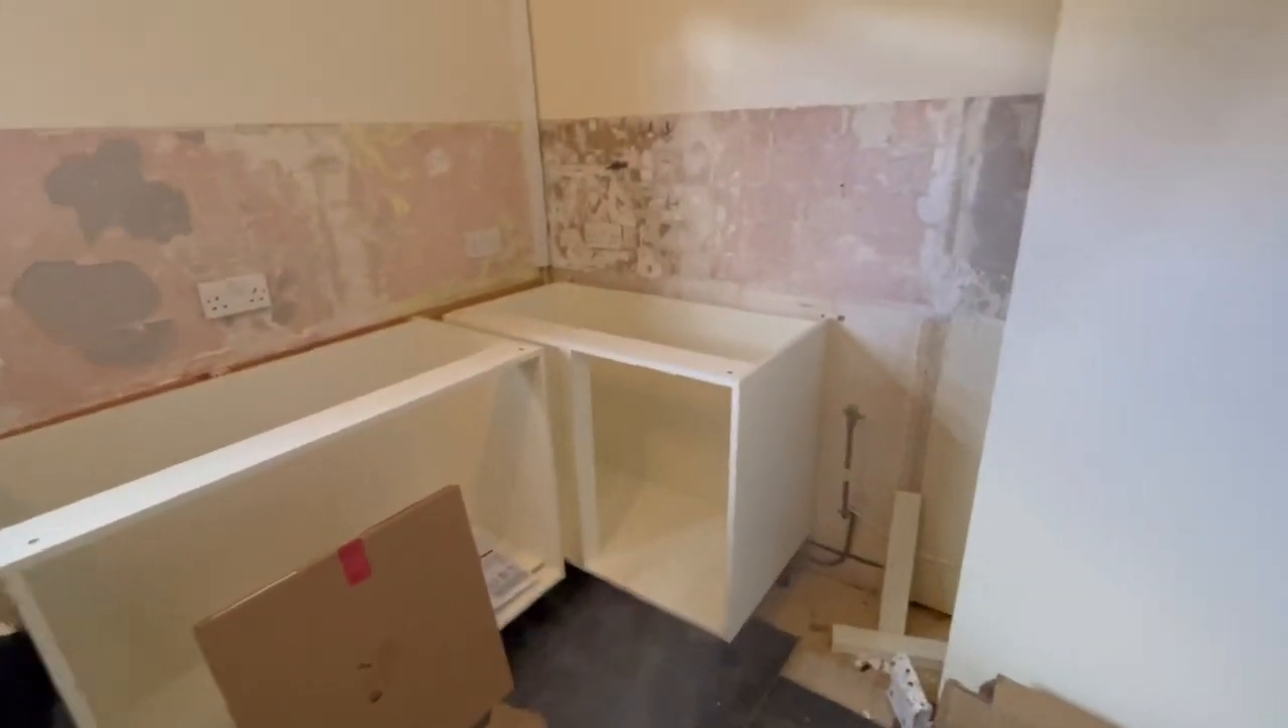Right, so as you can see, all the kitchen's out and the new units are in, well, some of them anyway.